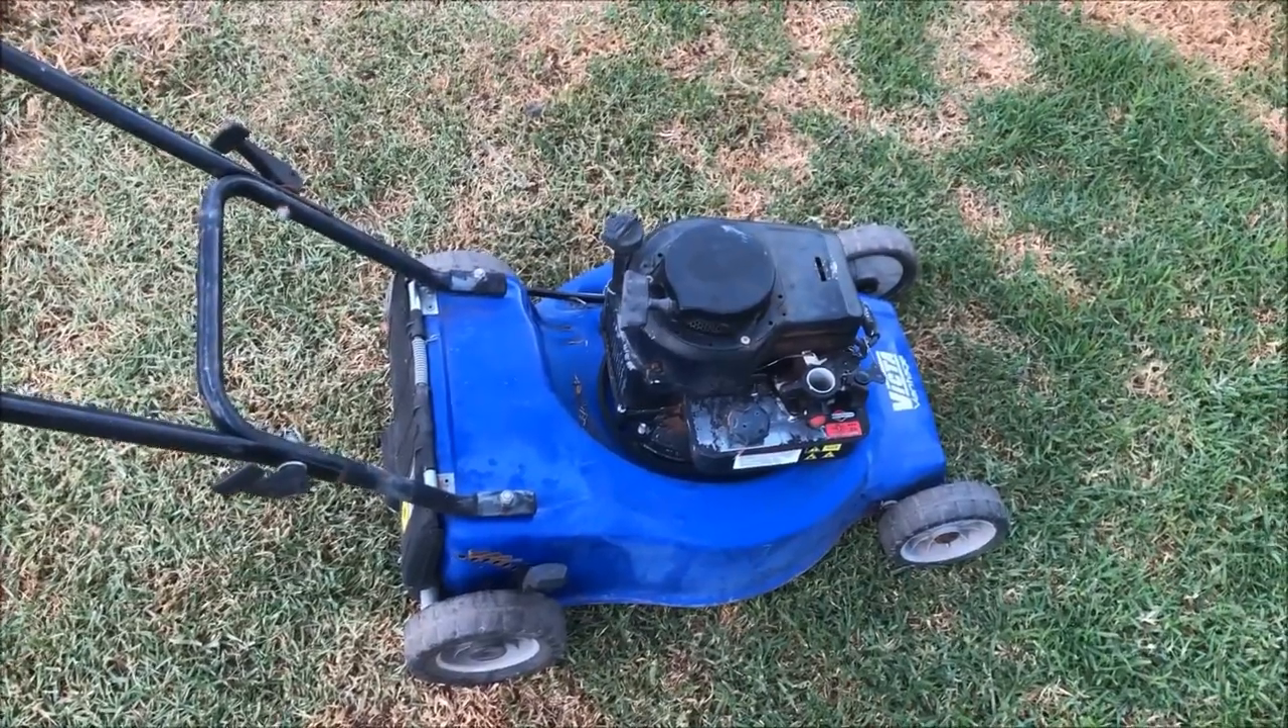So I've put on some handles.